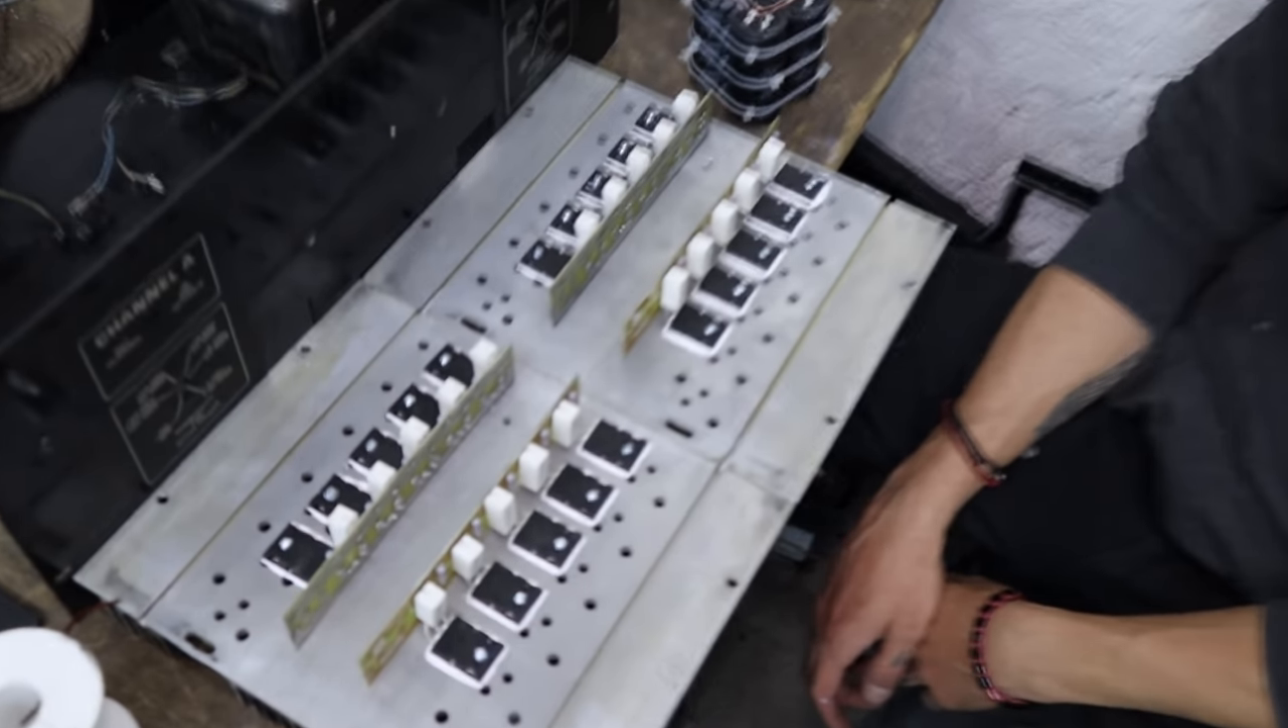Aquí mostrándoles que ya quedaron puestos los transistores después de como tres meses.